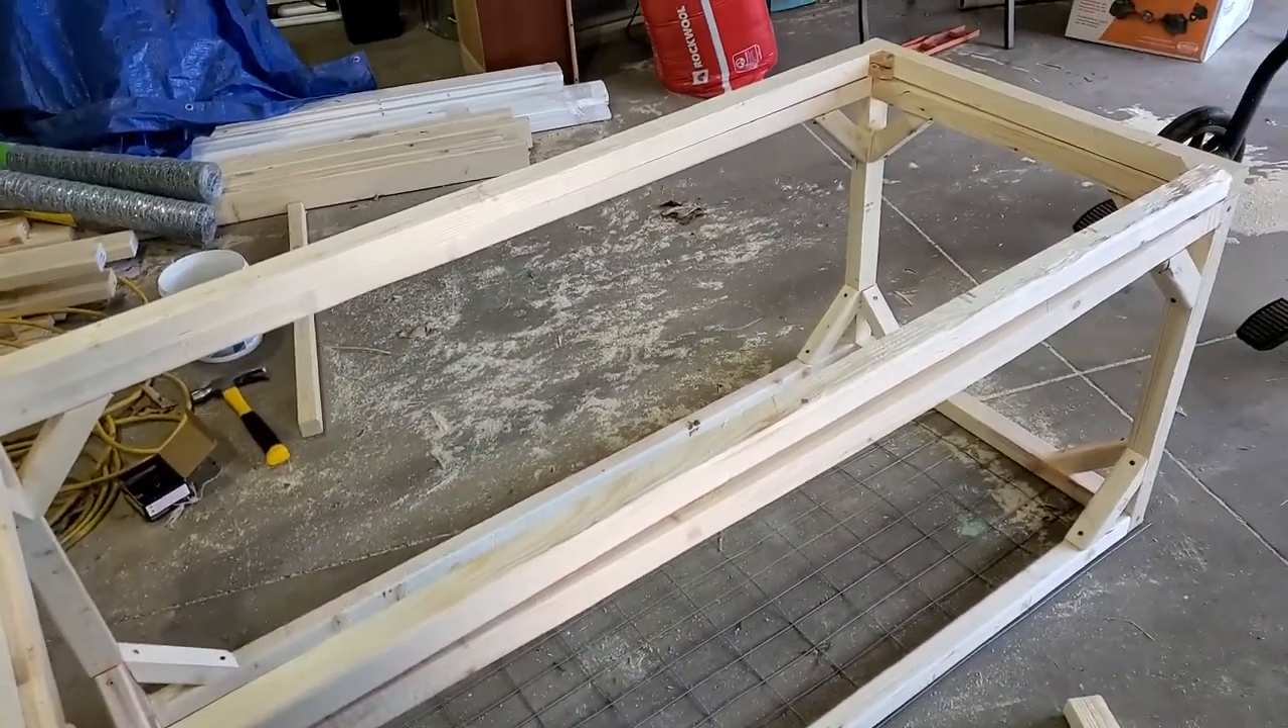Okay, I think I'm gonna have to call it quits for now because I'd like the next step to be putting on the roof, um, before I put on the sides.